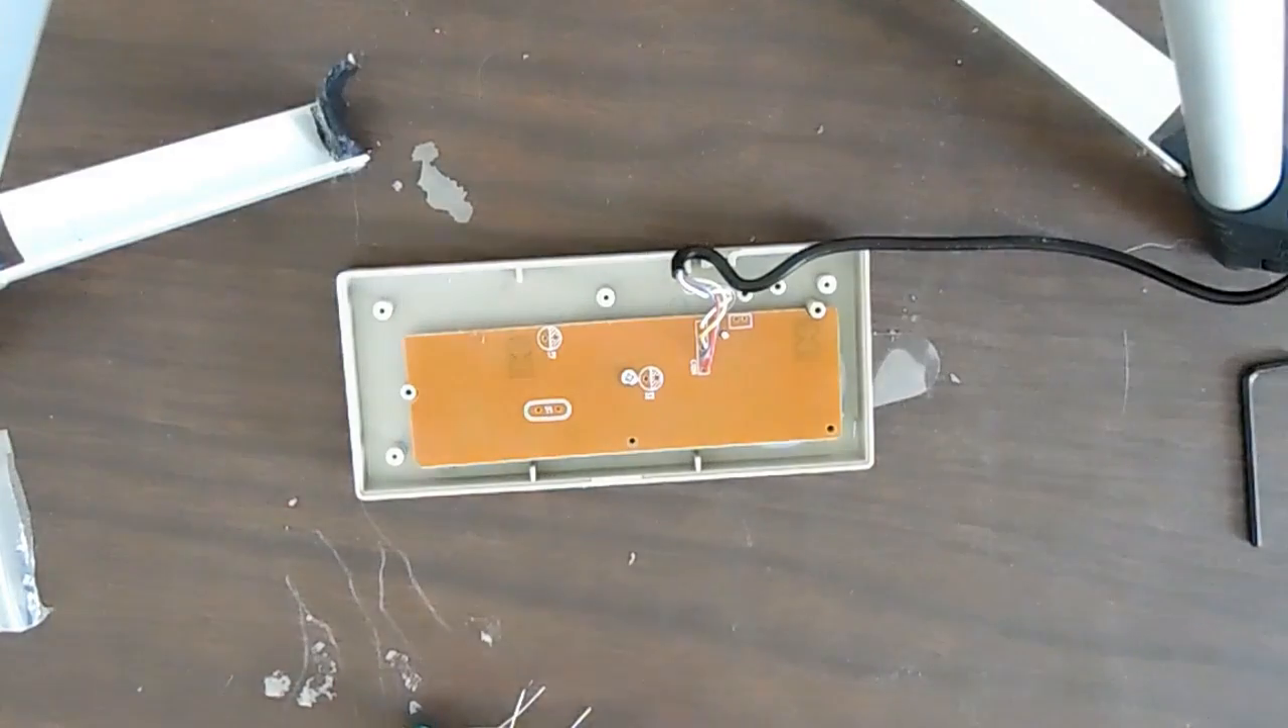Okay, so I got the NES controller taken apart.